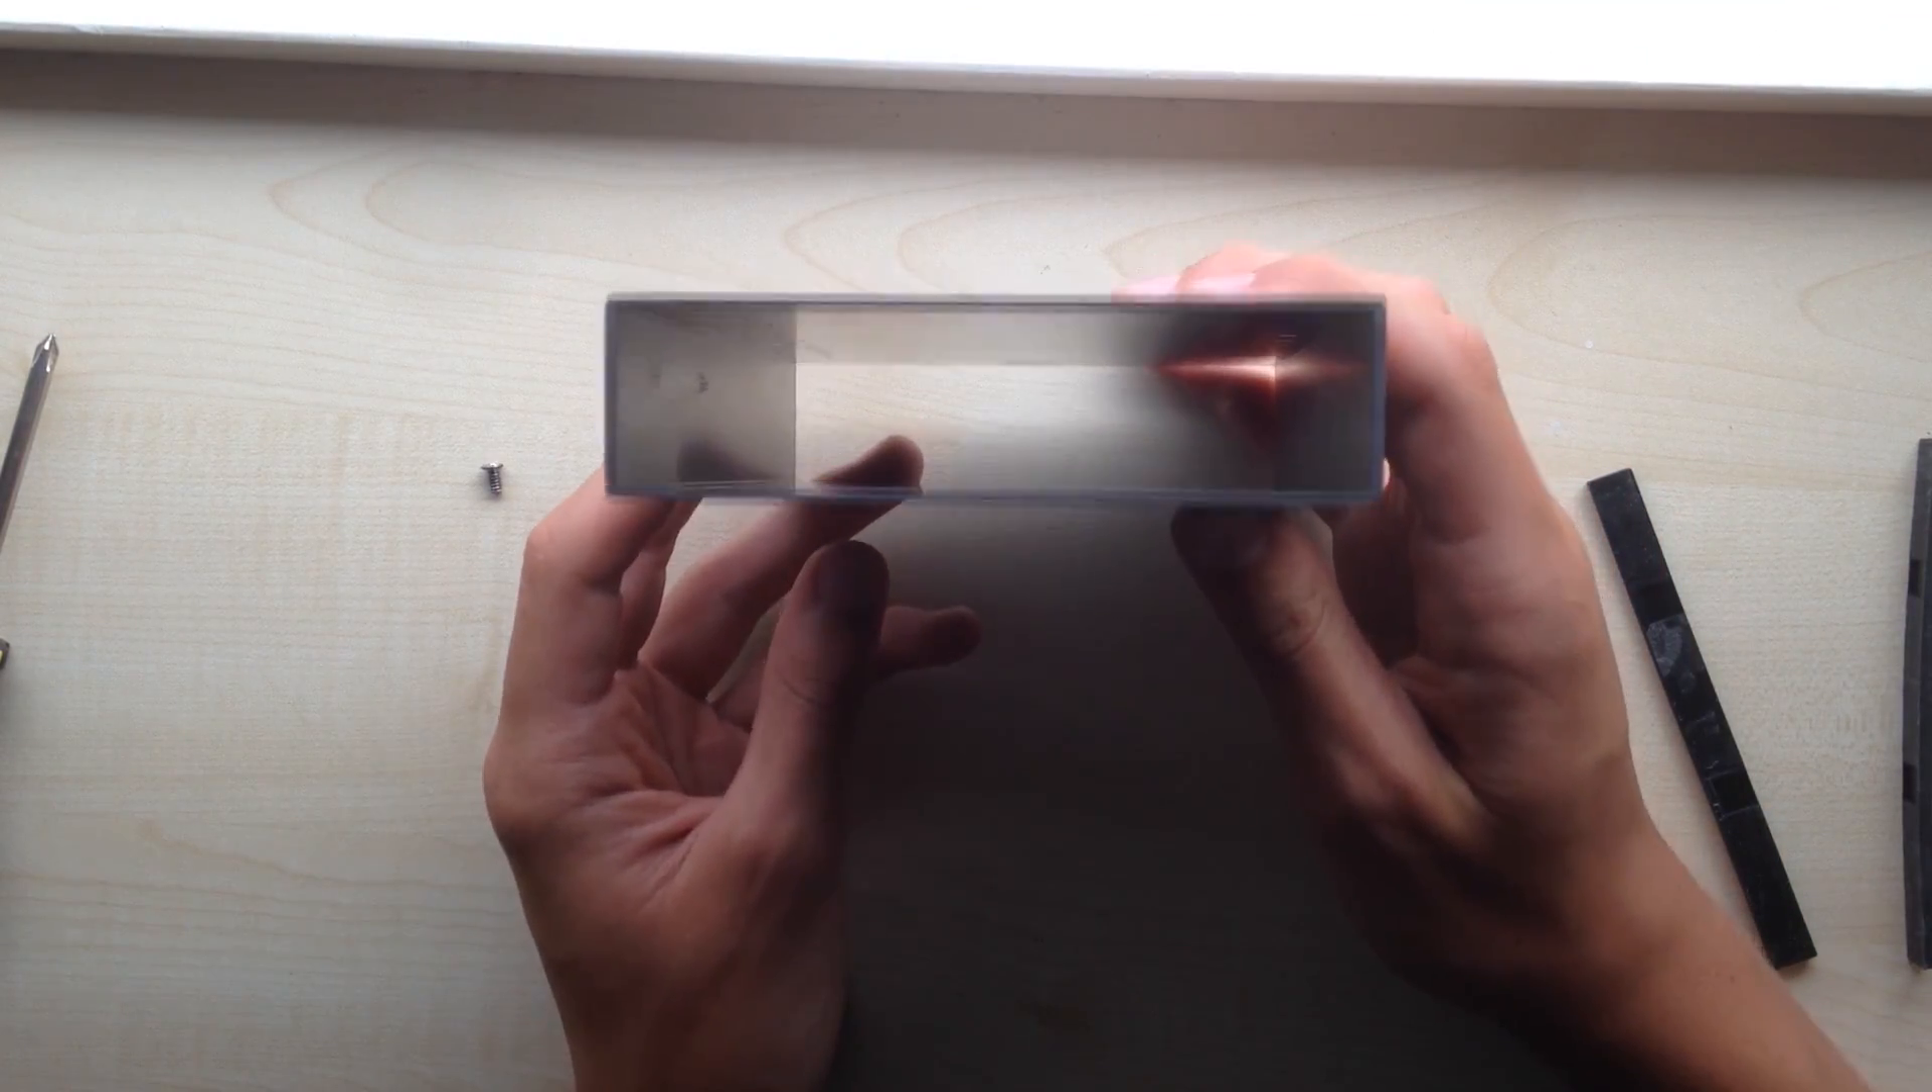This is the case of the external hard drive it's empty now as I took the hard drive out already but I'll explain to you how that works.